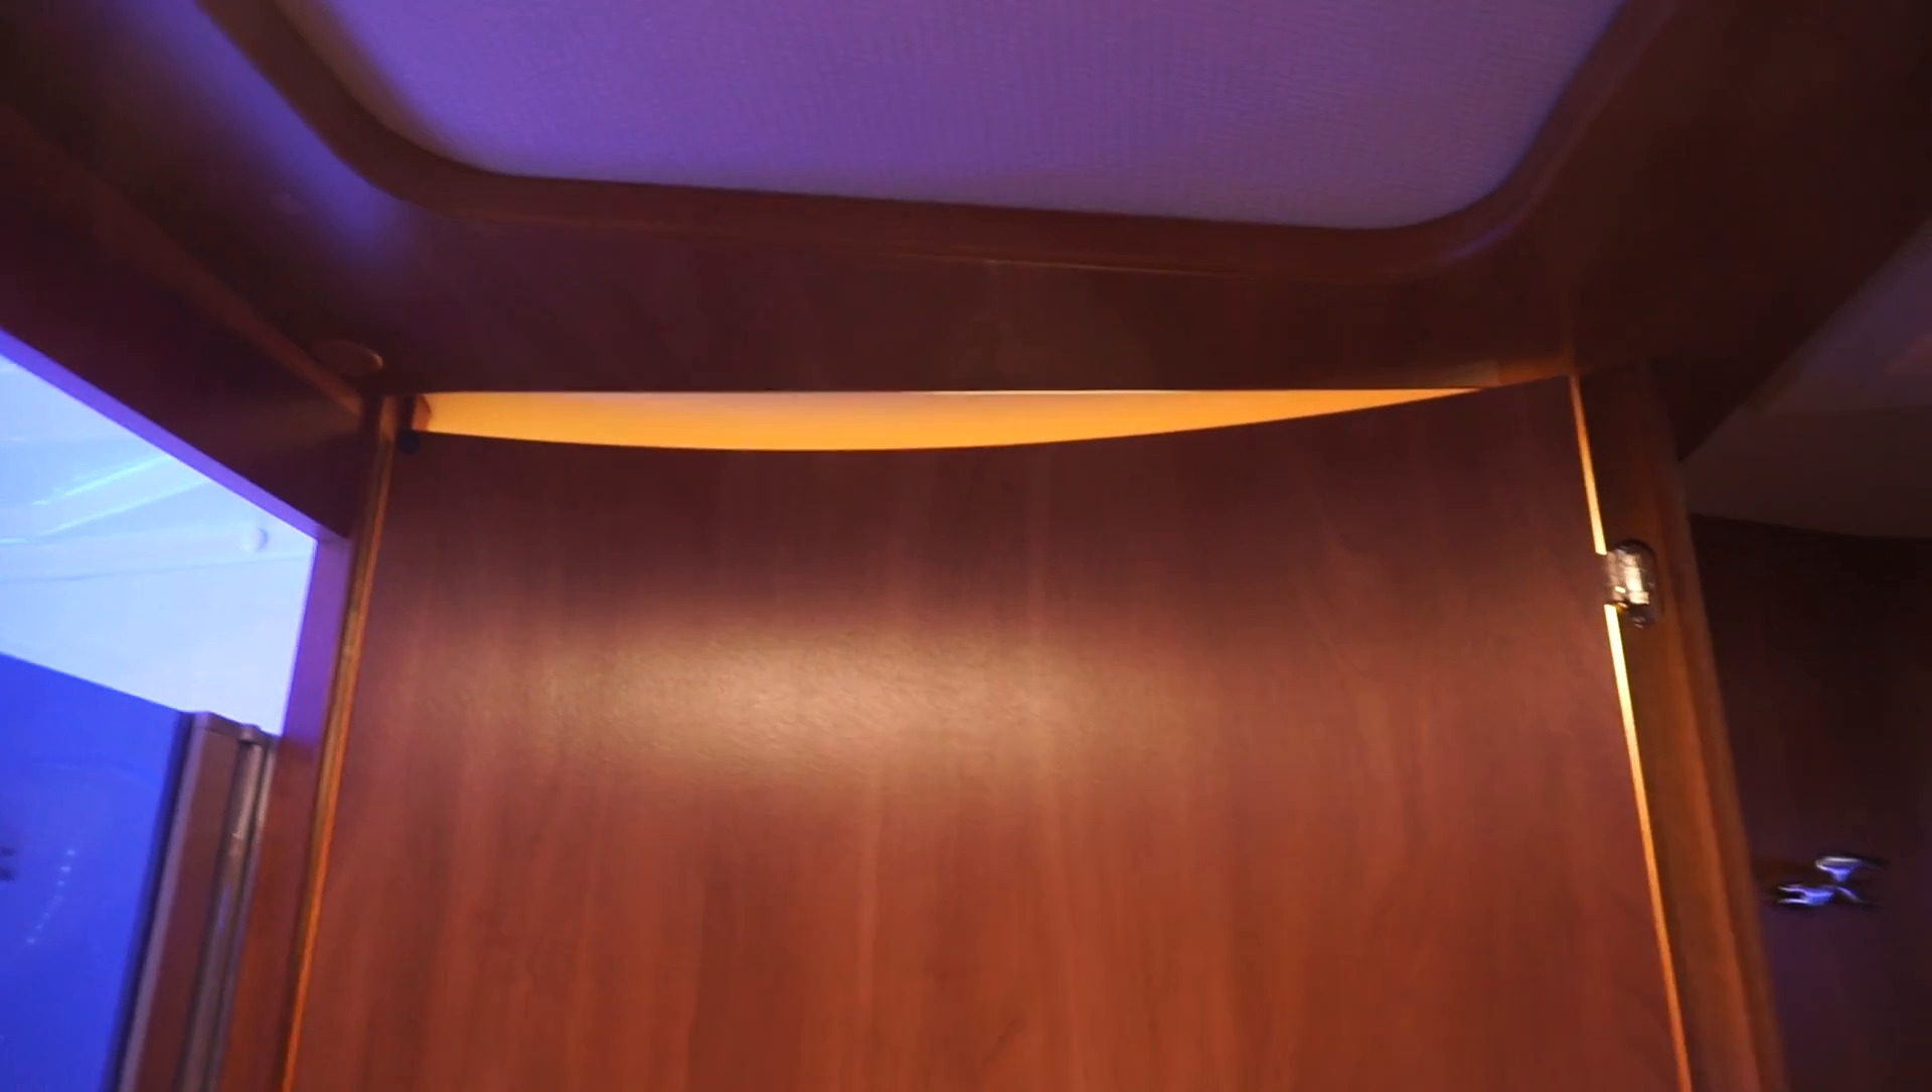Door's nicely contoured. Bit of a gap up there. Don't think it's a problem.